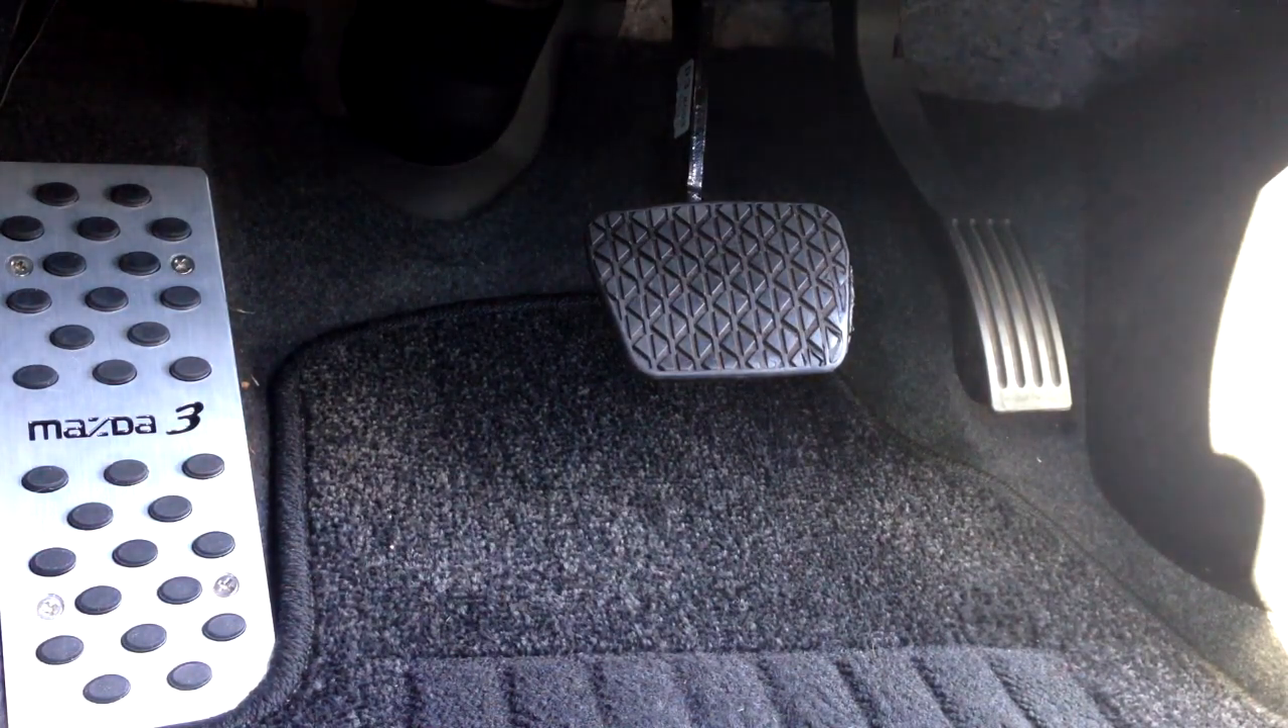Alright guys, so I've just finished installing the footrest pedal as you know.